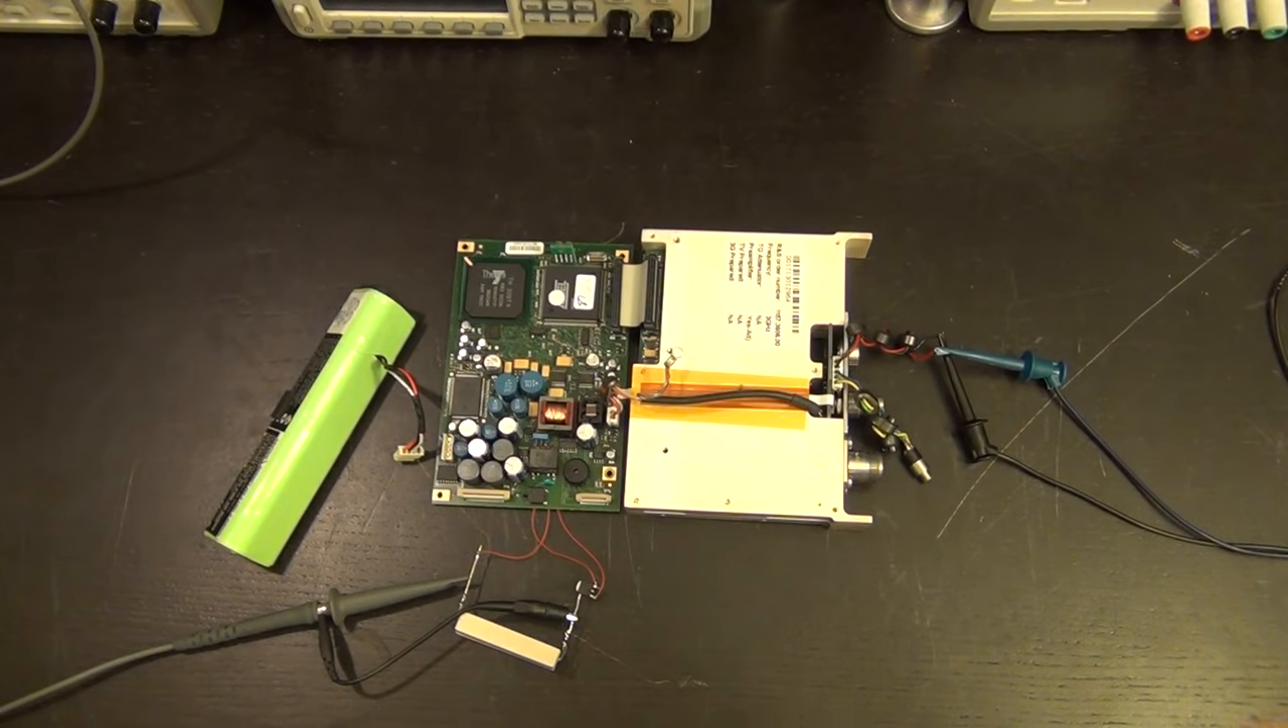I haven't plugged in the battery yet.